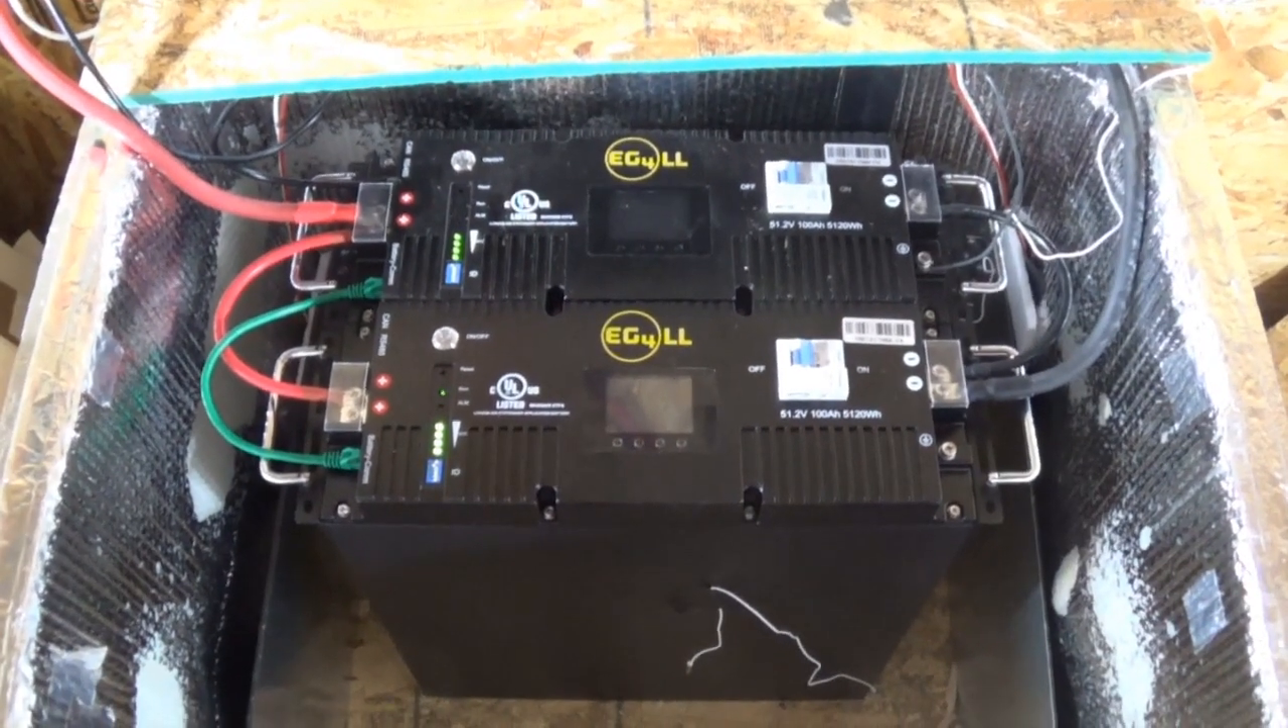I got both batteries hooked up 48 volts 100 amp each one.